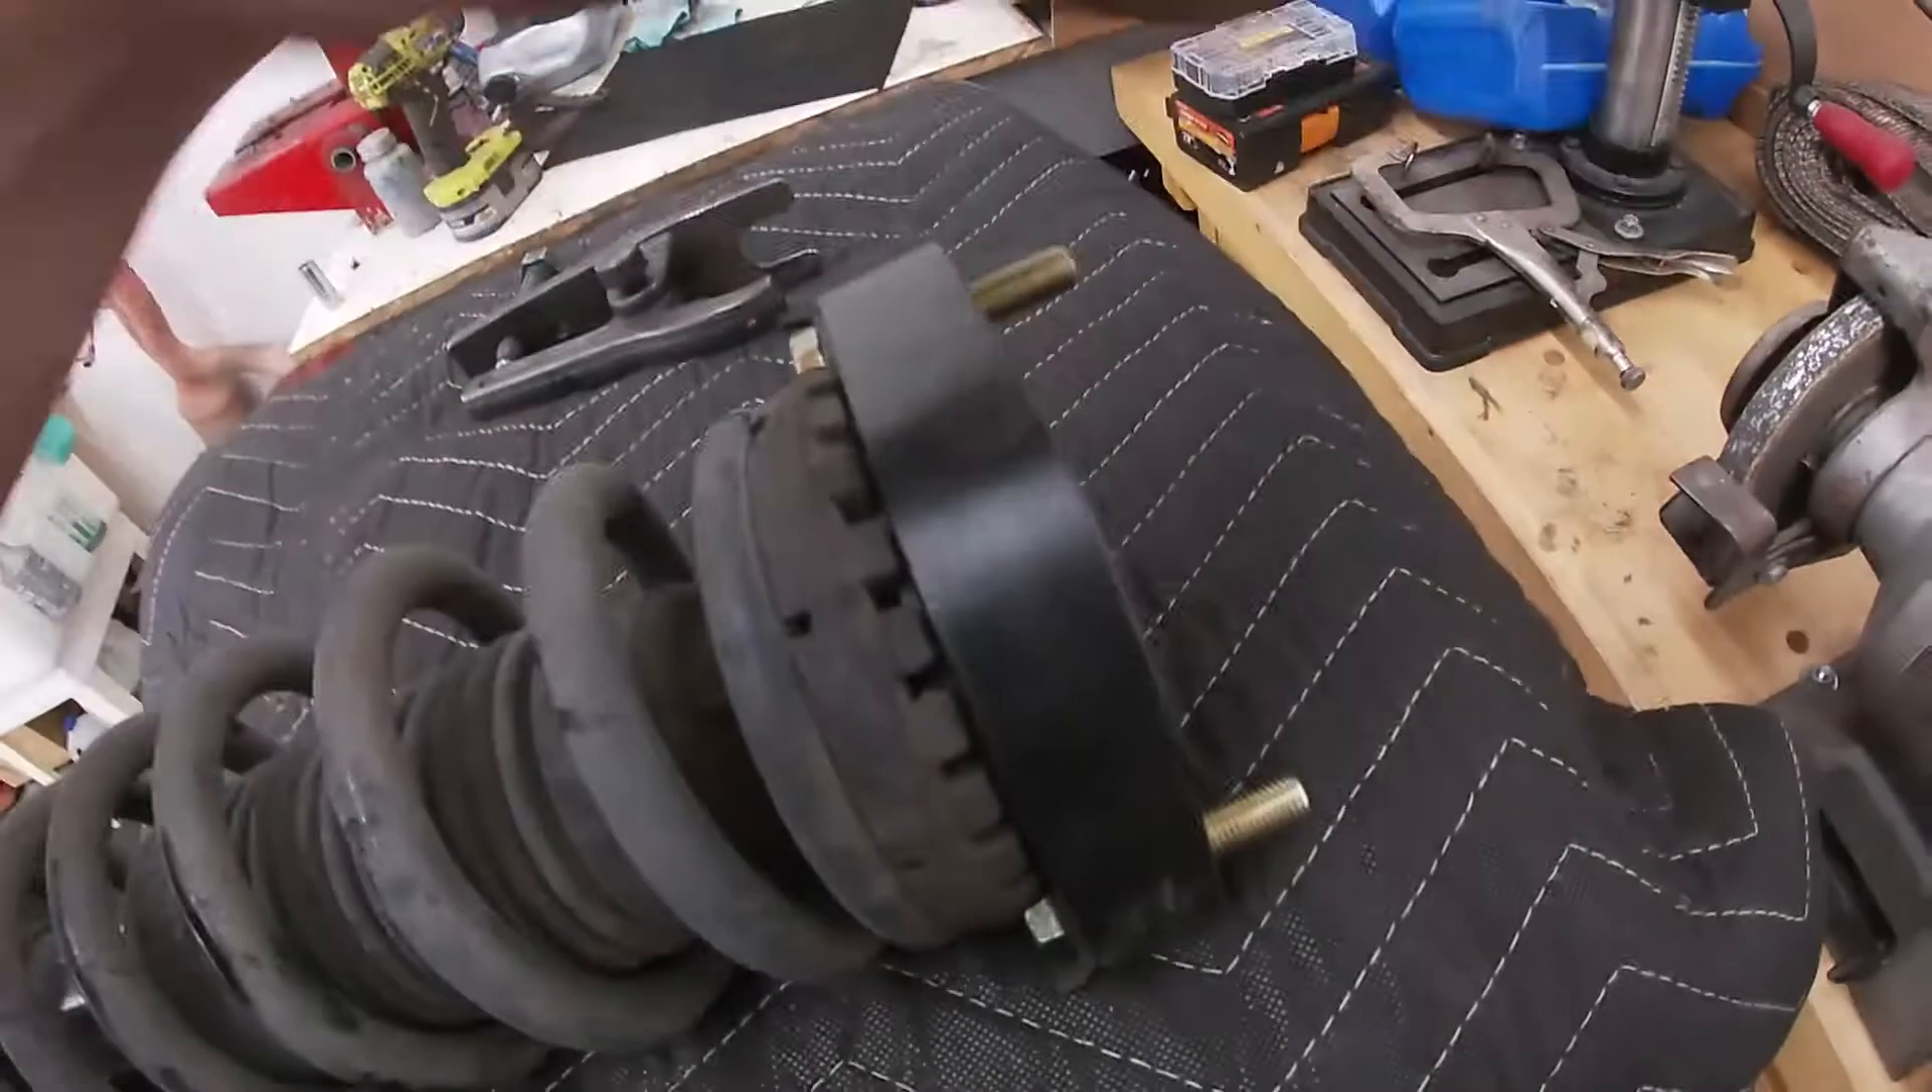All right, we have our last rear strut assembly reassembled with the new lift spacer on it.